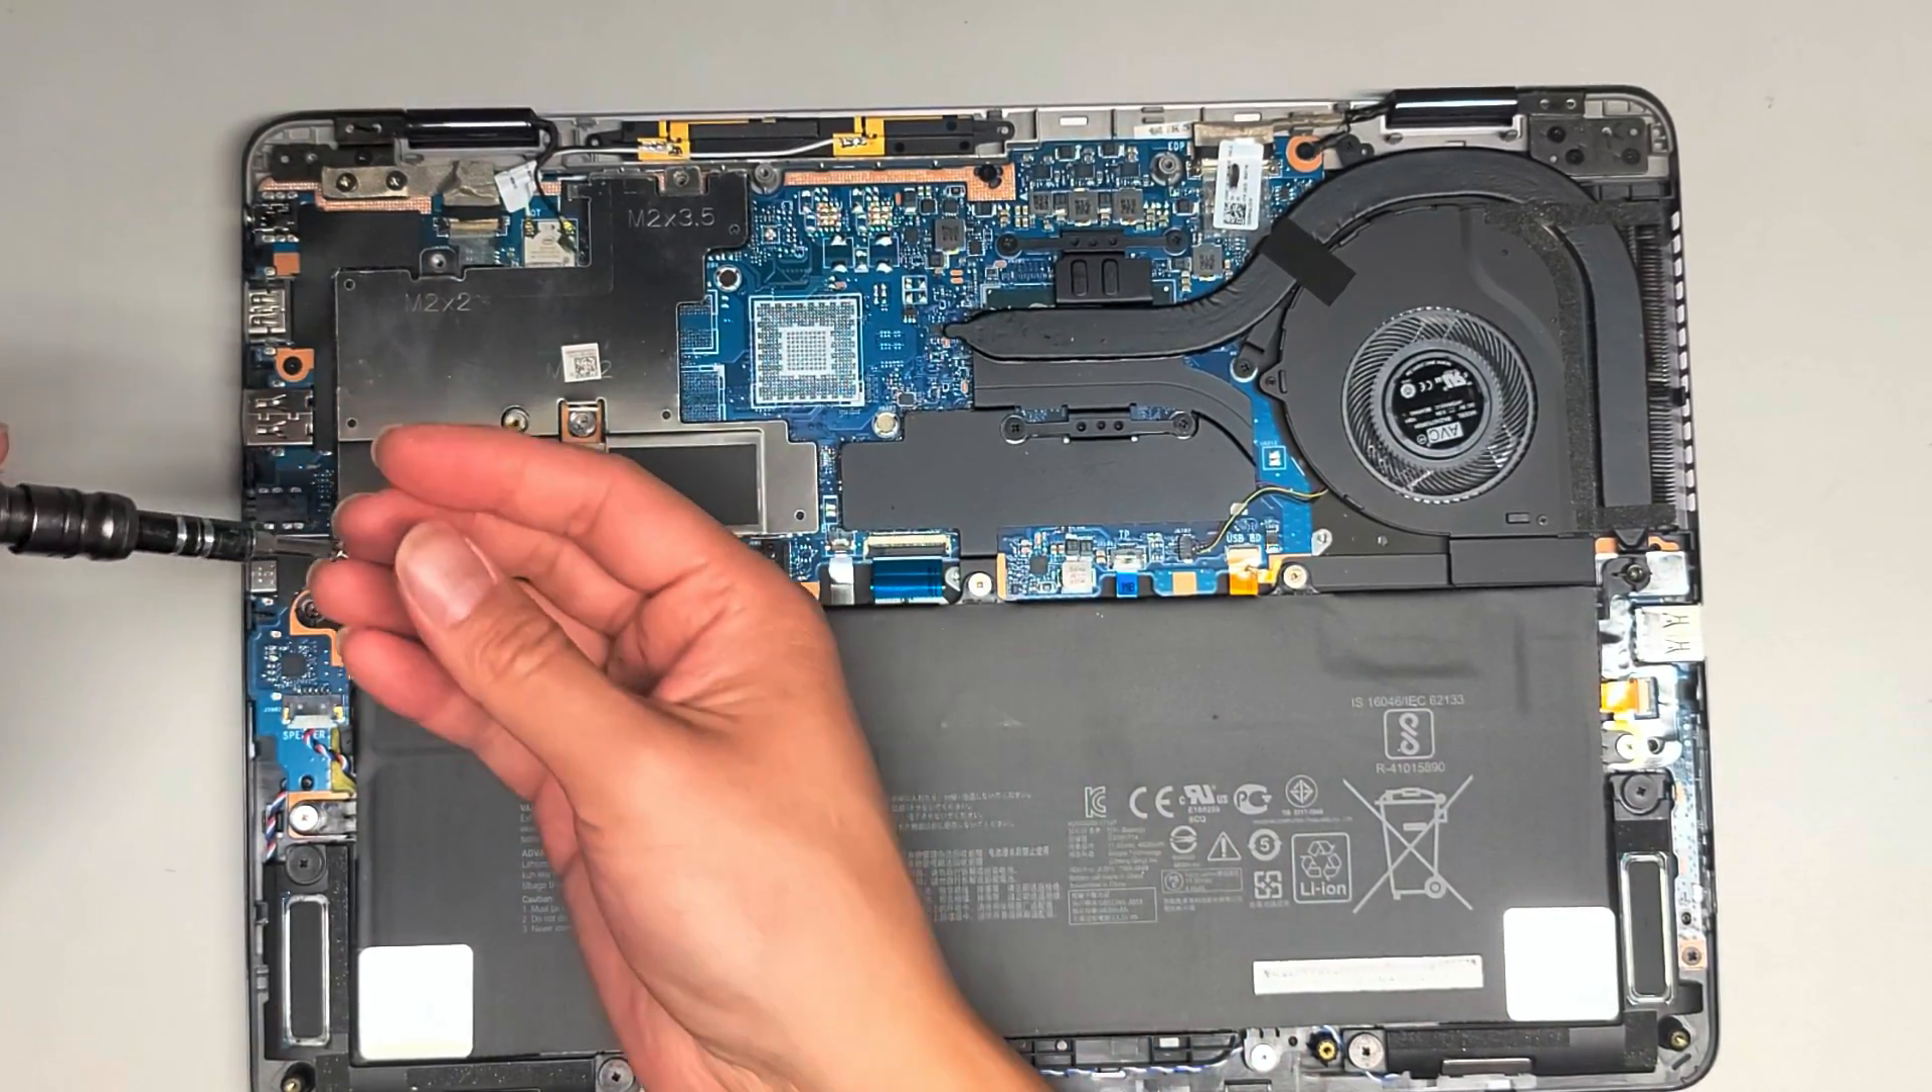If you're wondering, no, I didn't take out the battery yet.